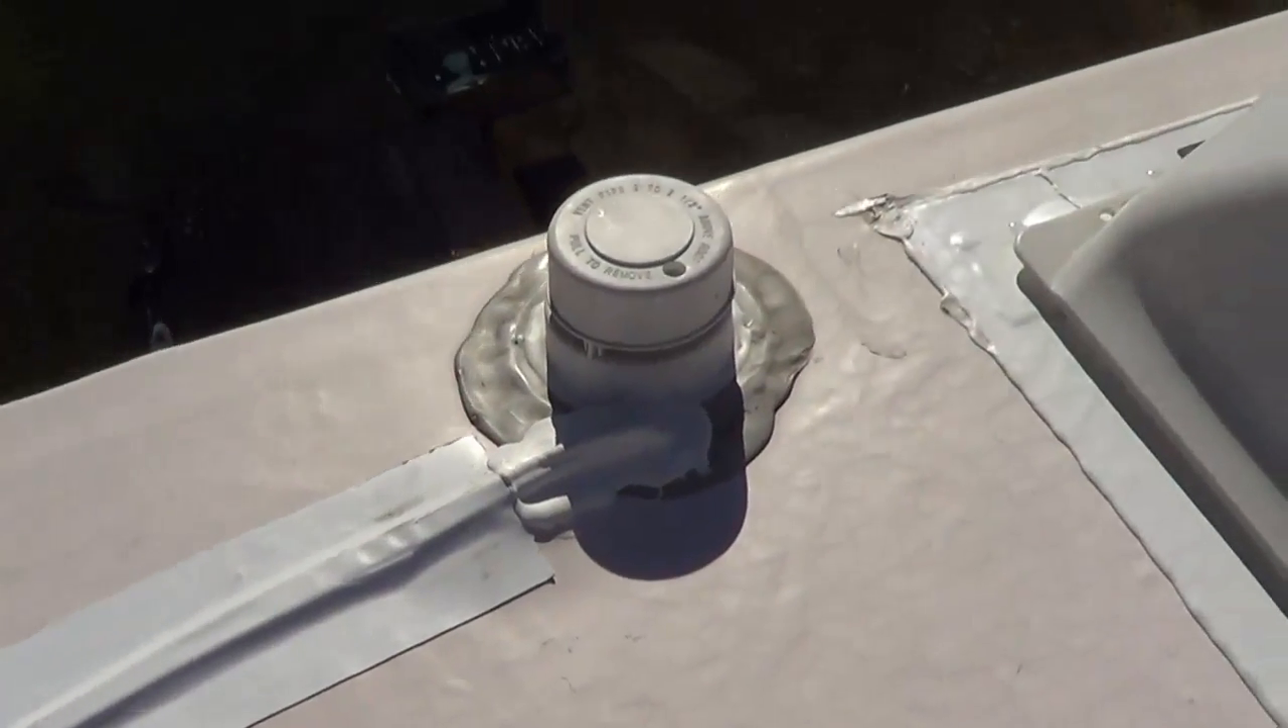And I've covered the lines with some of that Eternabond tape to kind of keep it in place and it won't blow around in the wind.